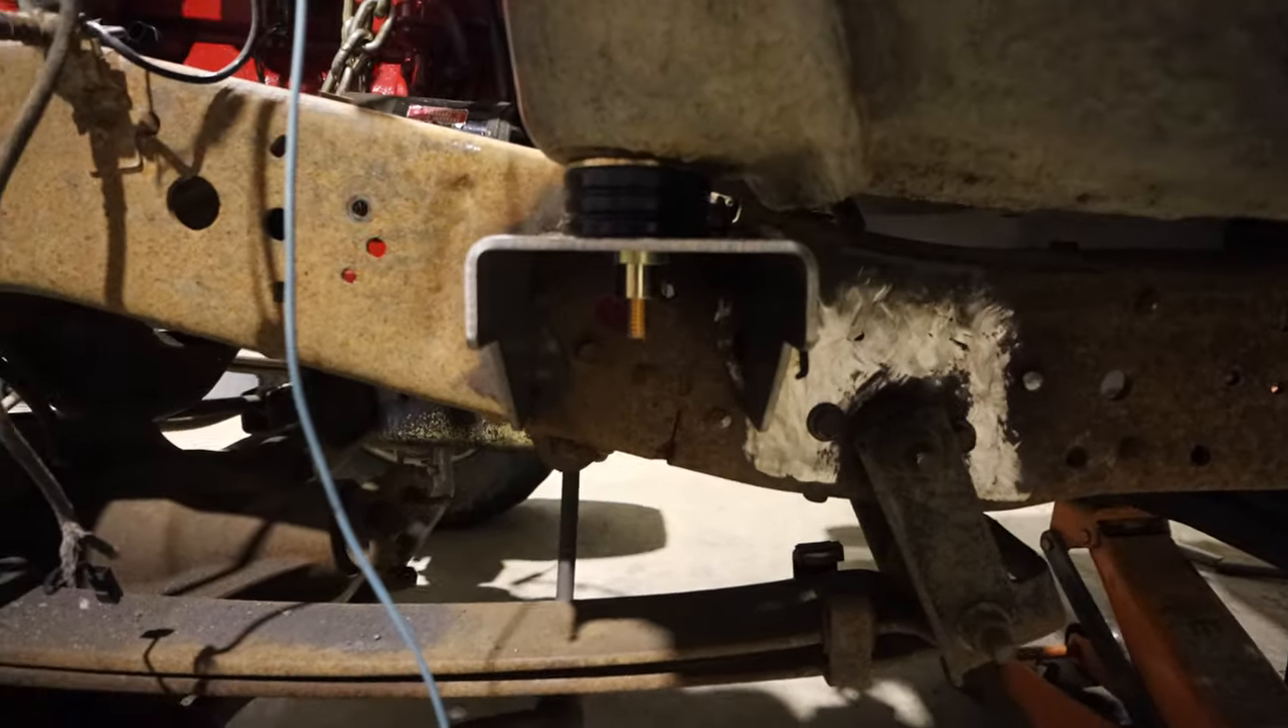The cab is sitting on the mounts where they're supposed to sit cabs not bolted down yet because we're constantly lifting it up and down.